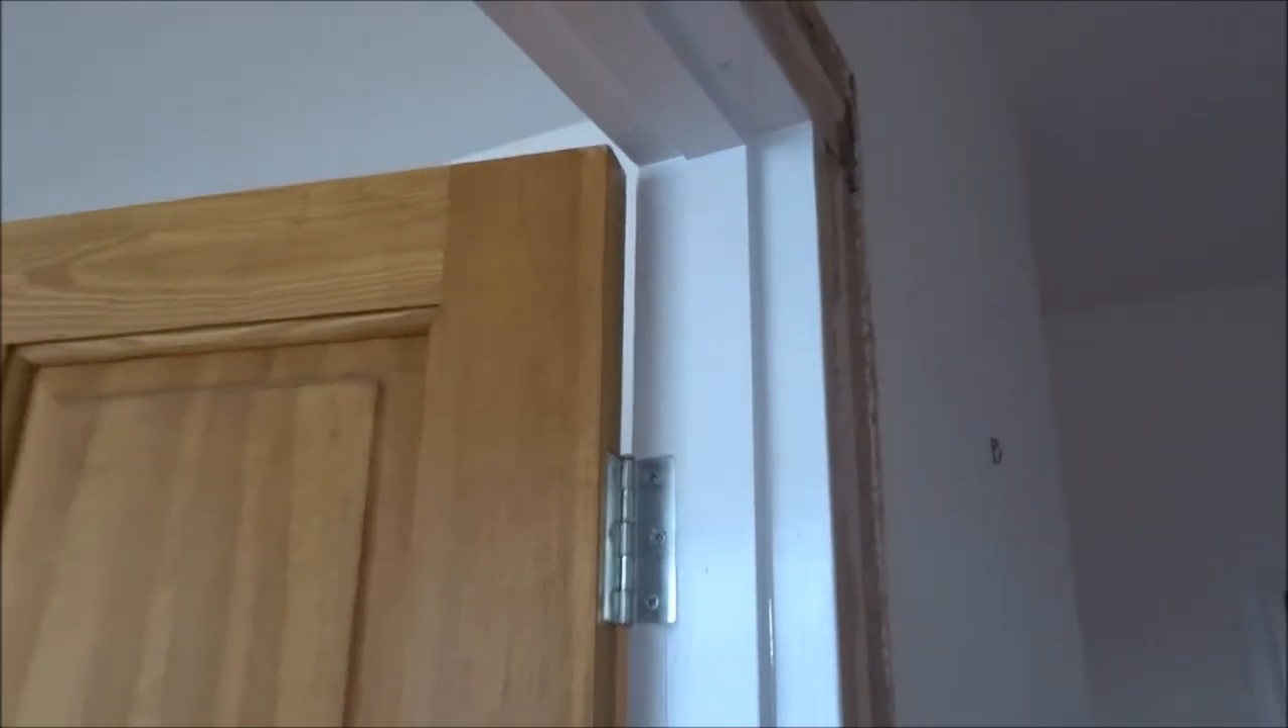Okay, here we have the door fitted back into place.